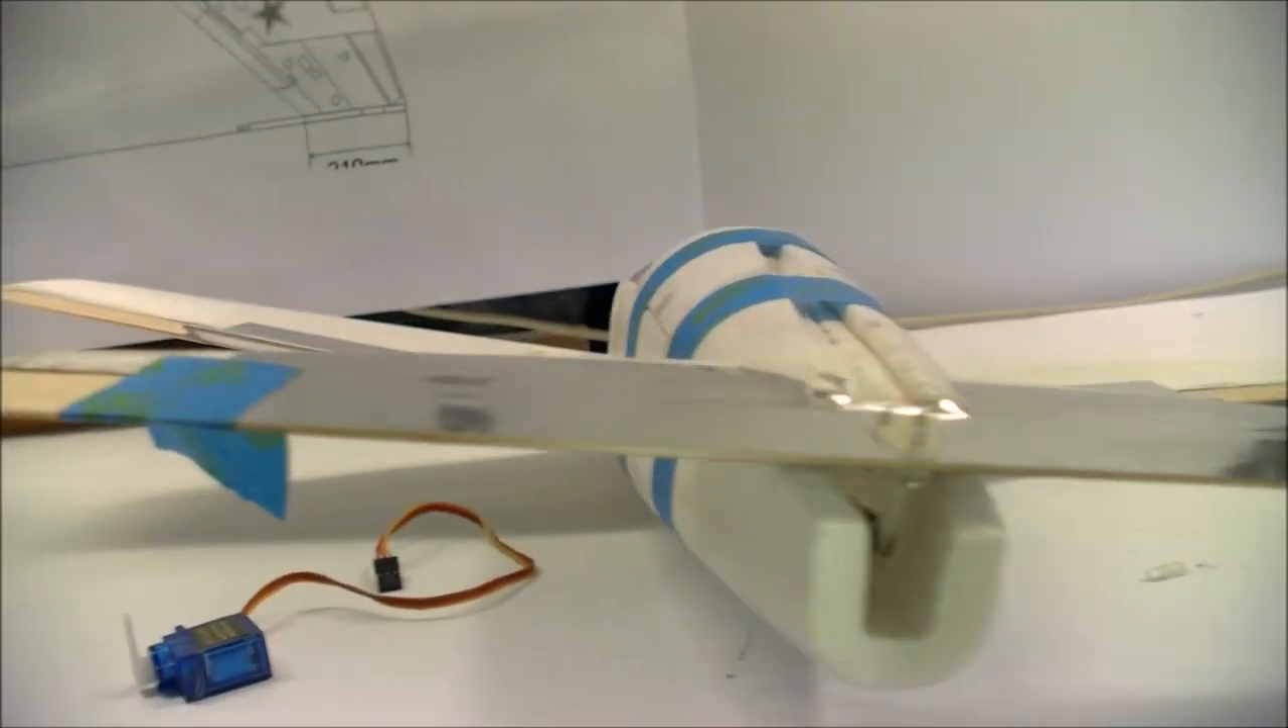I've taped up the elevator in the neutral position.